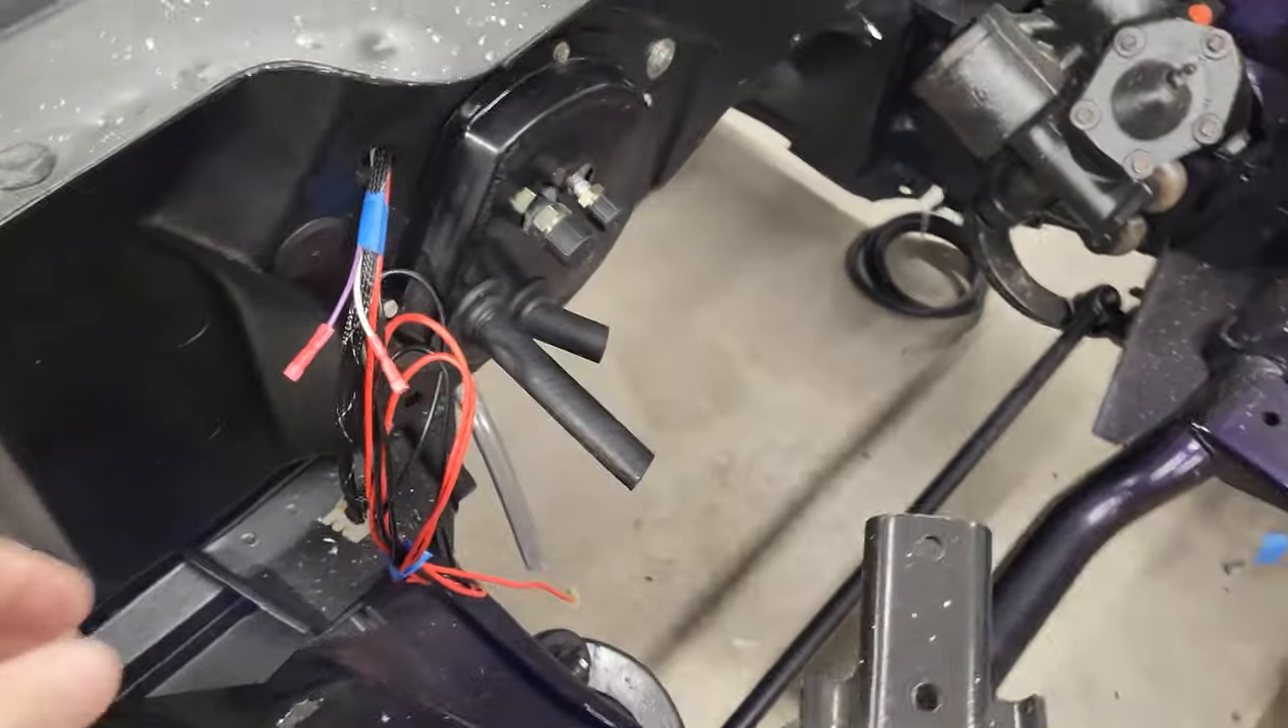And you can see then I have all my wires stubbed out that need to go into the engine bay here.